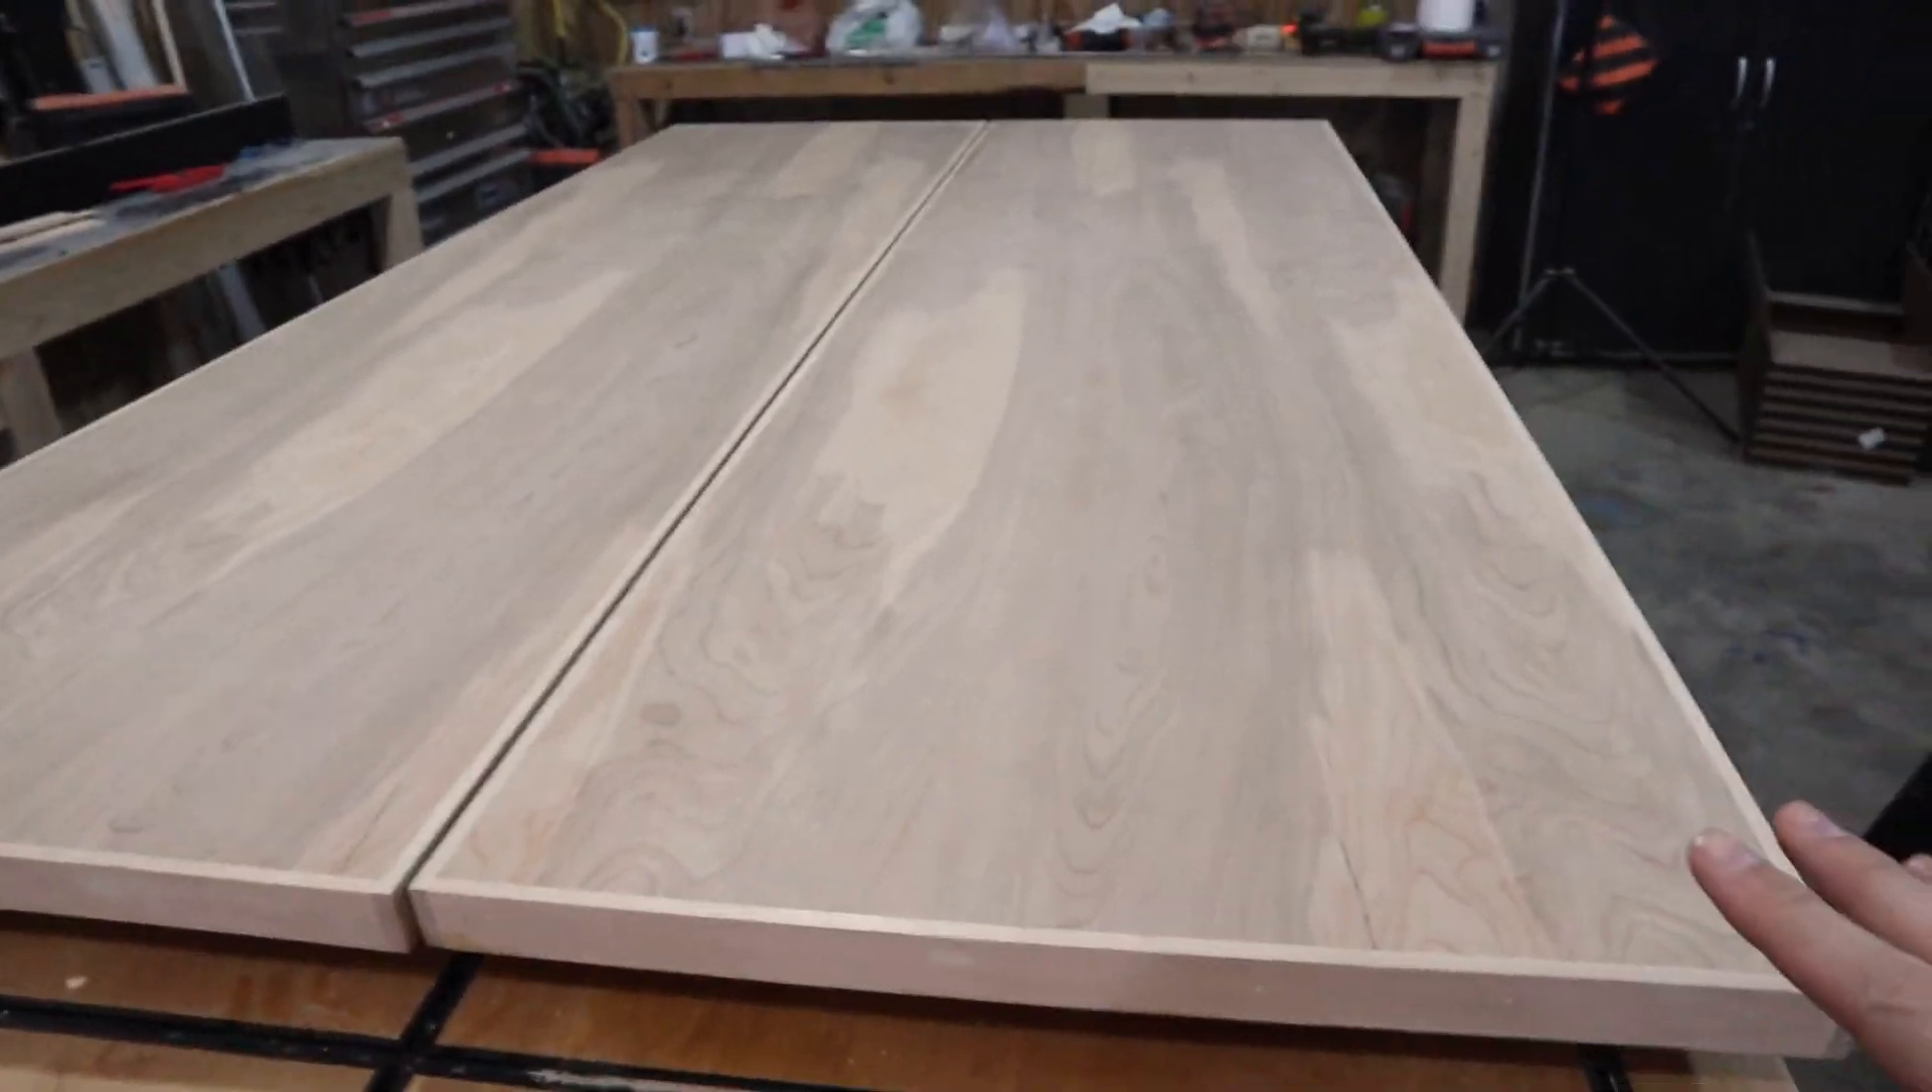Alright so I have the trim all mounted up on both doors and I've sanded everything down to 240 grit.